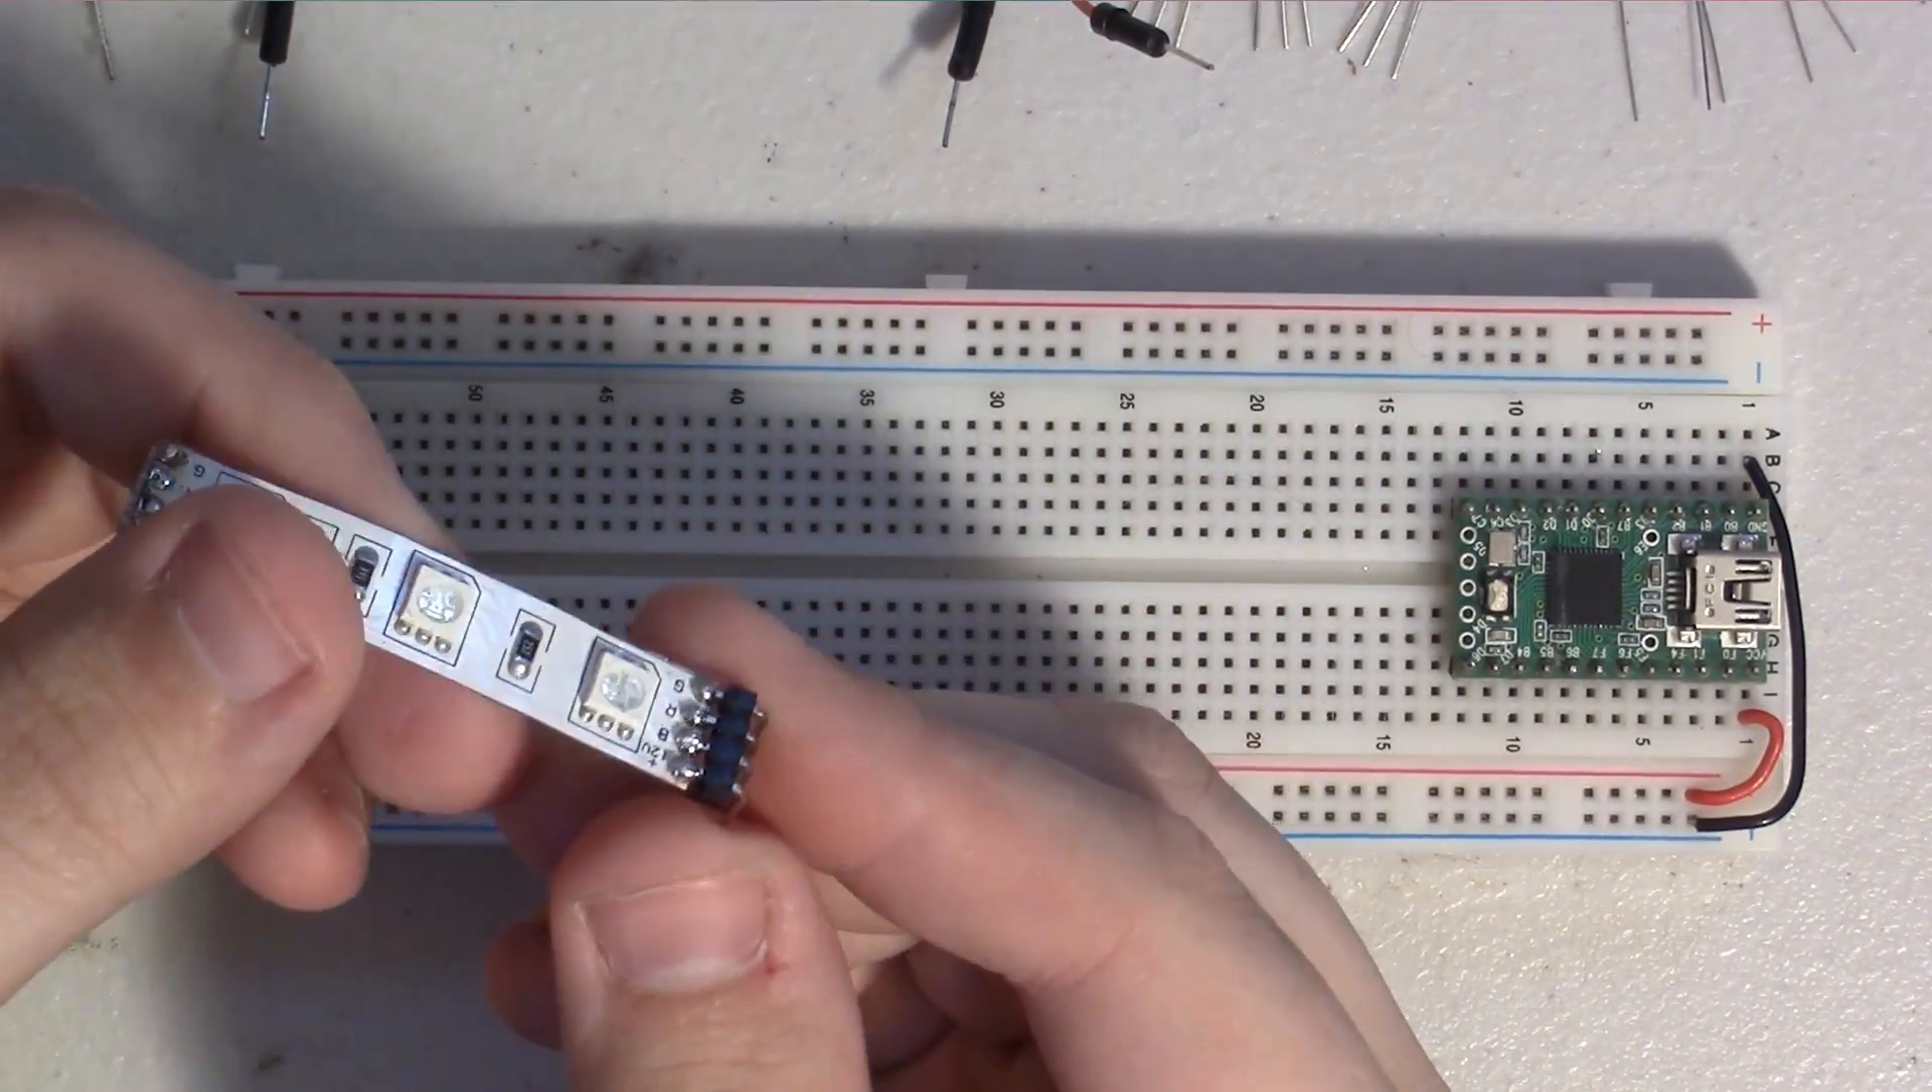I have already prepped this little chunk of LED strip here with some header pins.